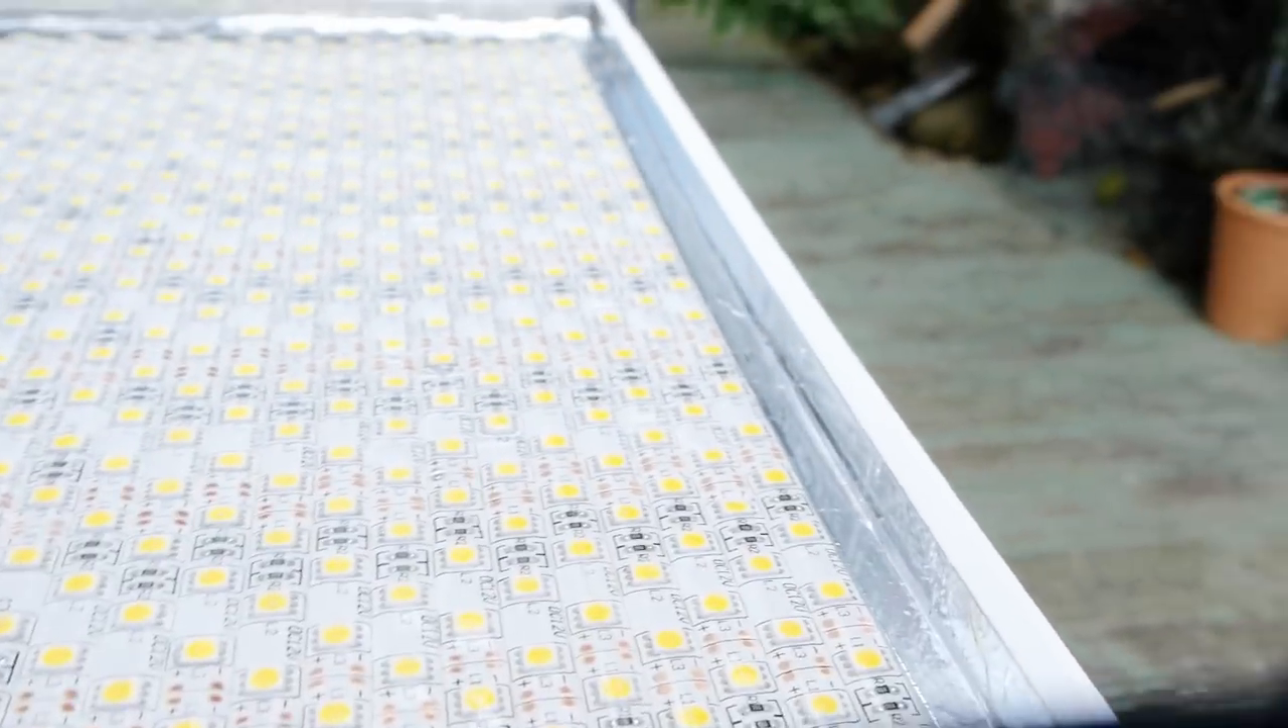To help reflect light off the border, I added some reflective tape along the edges.